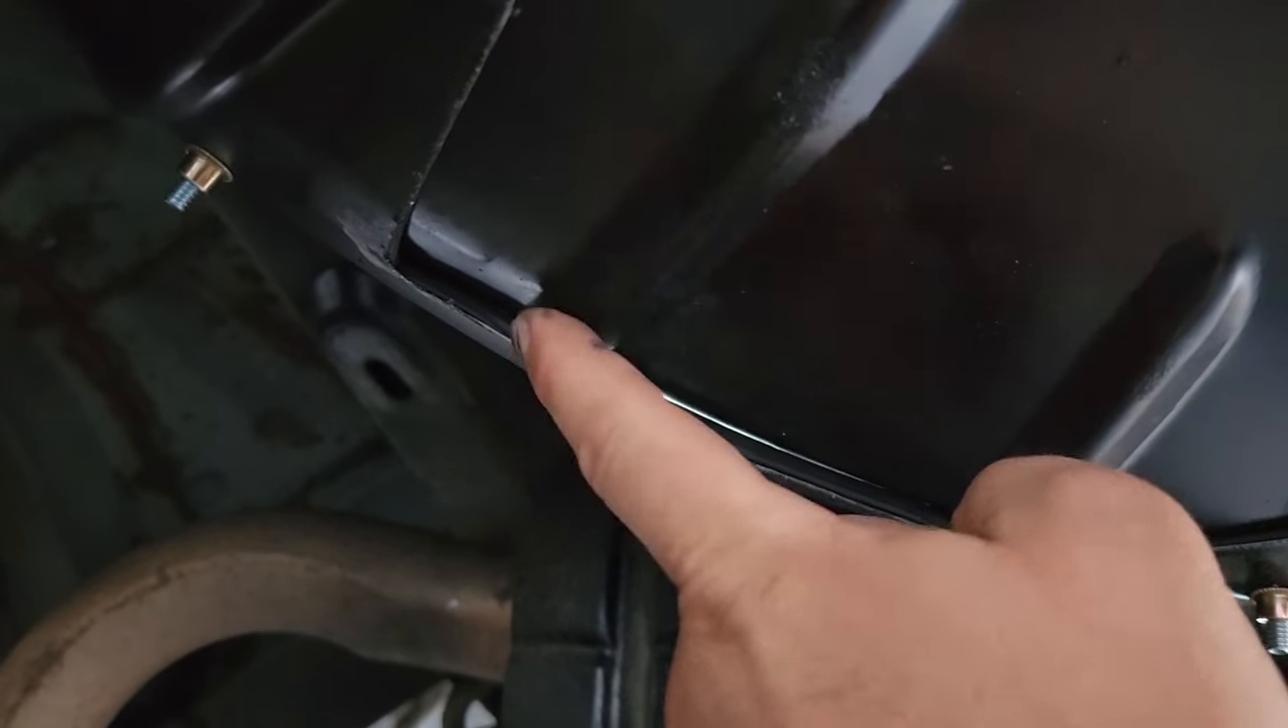I can see a little daylight, looks like I kind of missed.